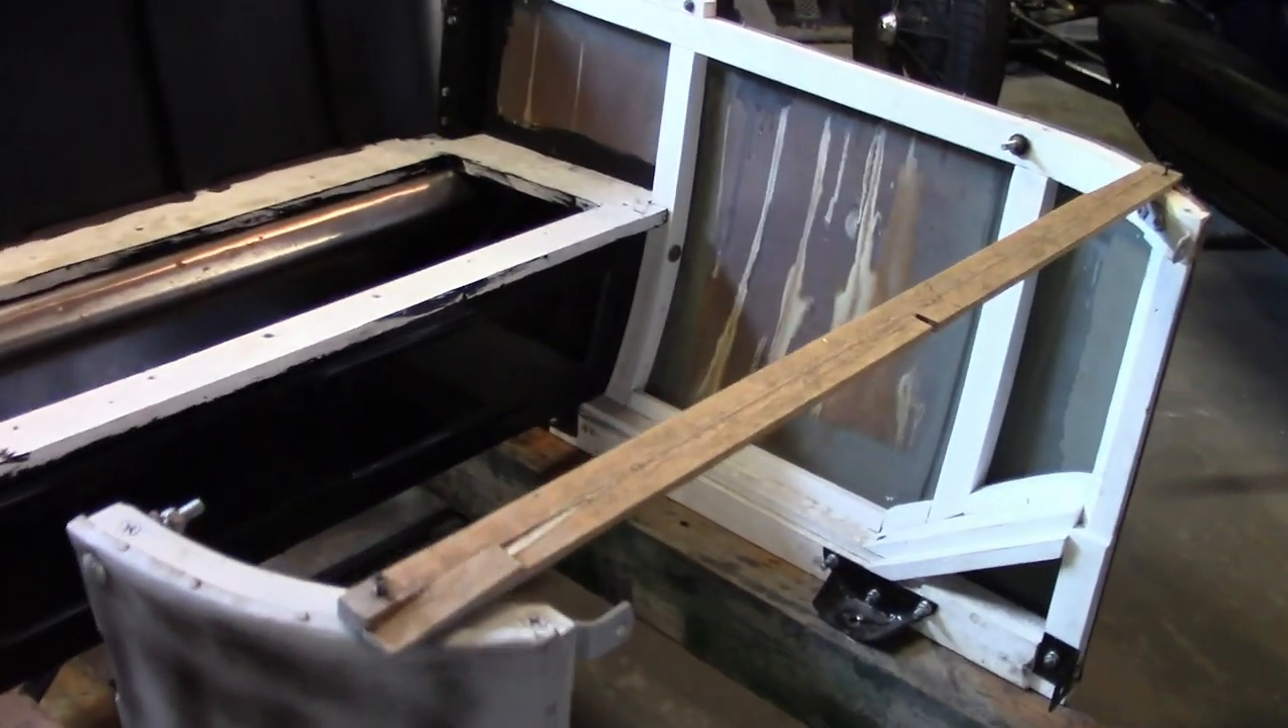Another thing I'll point out, which I figured out a while ago, I just never got around to mentioning it, is I got this piece of wood between the cowl panels.